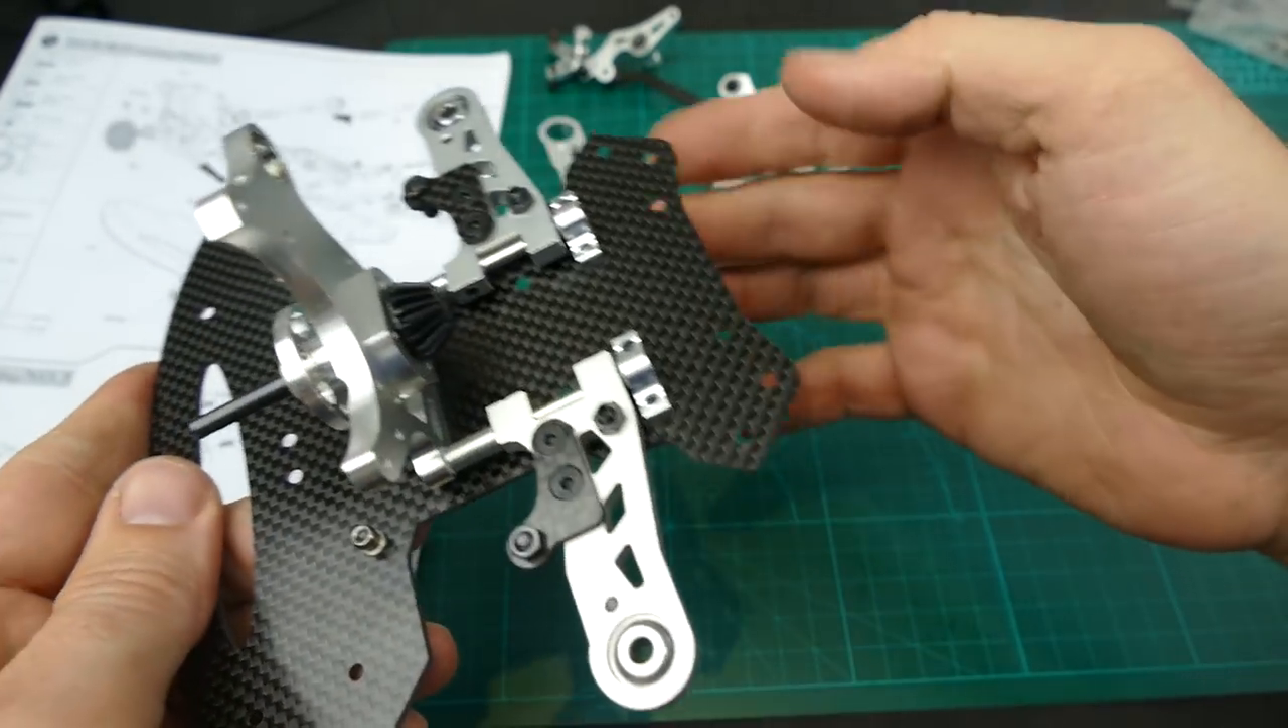And there we have step five done. Left and right suspension arms are on. Everything seems to be in where it should.